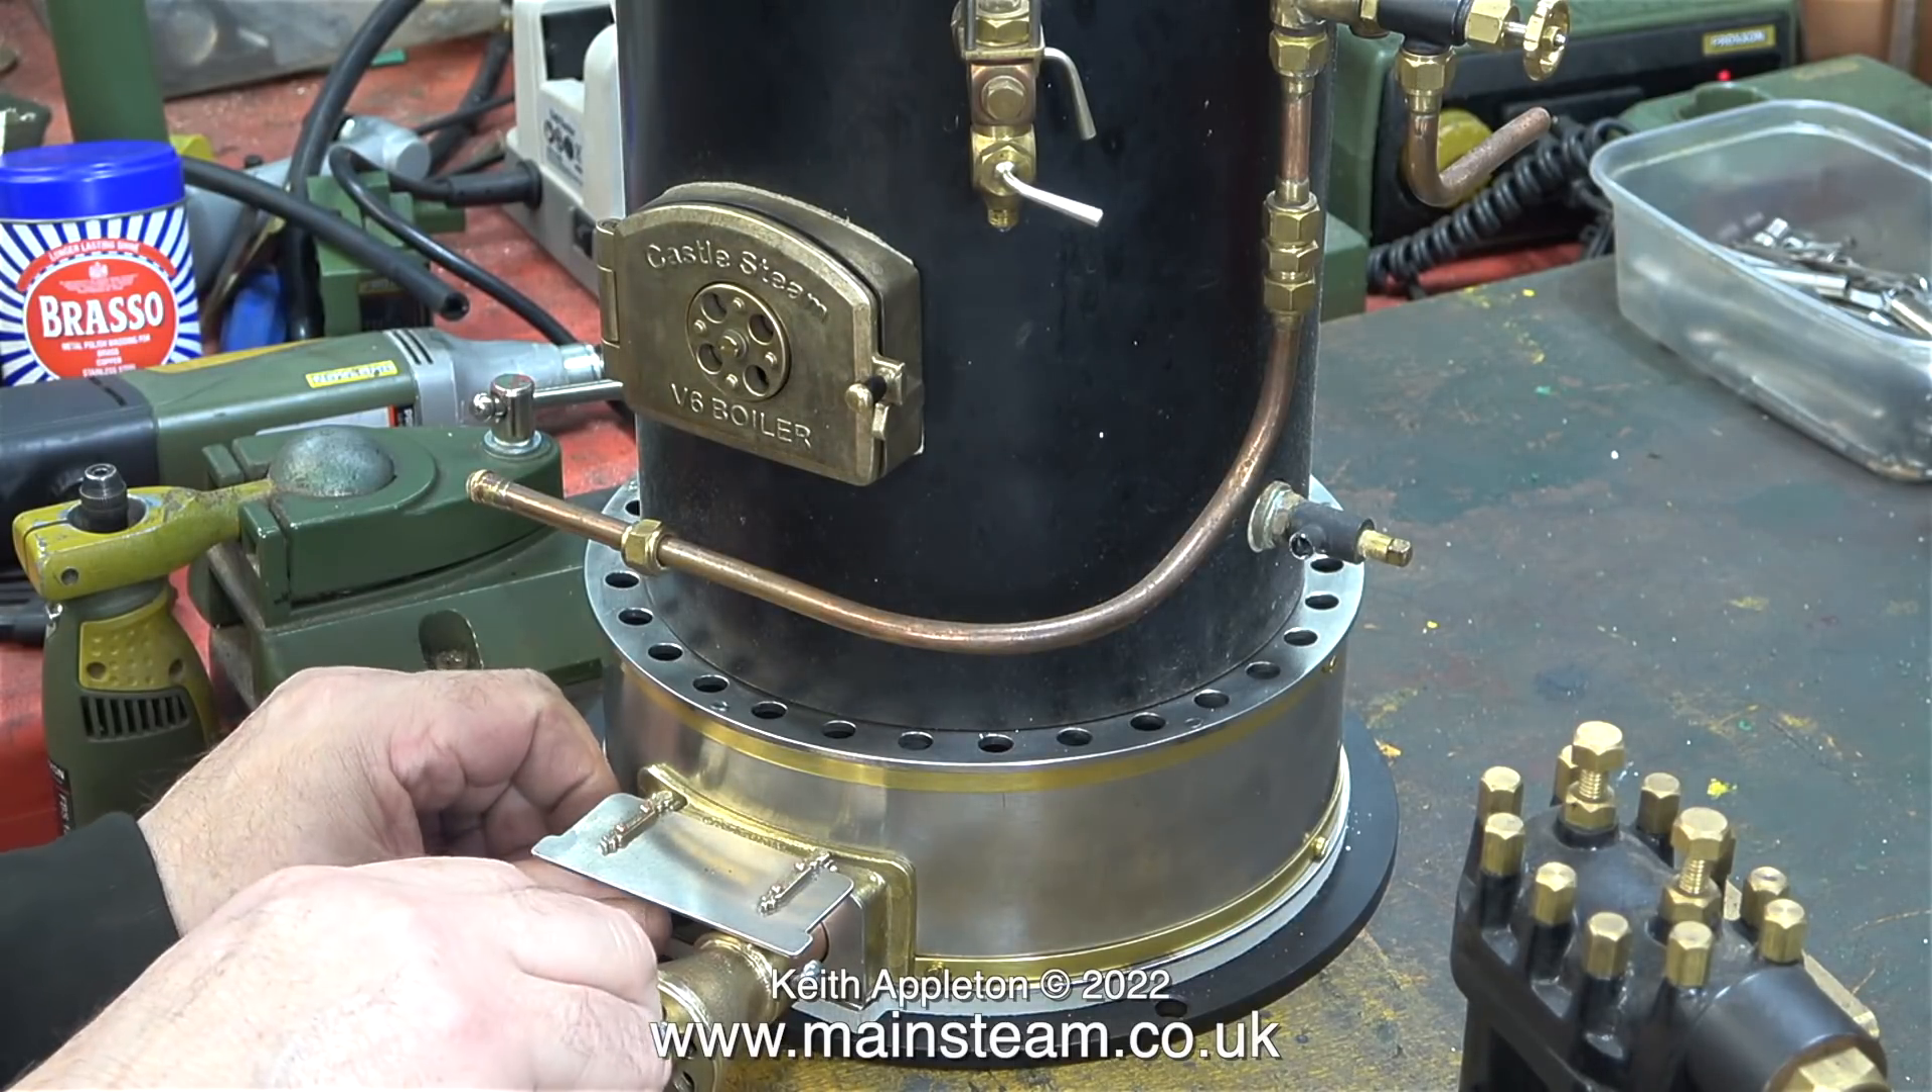Here's the boiler sat on the new ash pan.